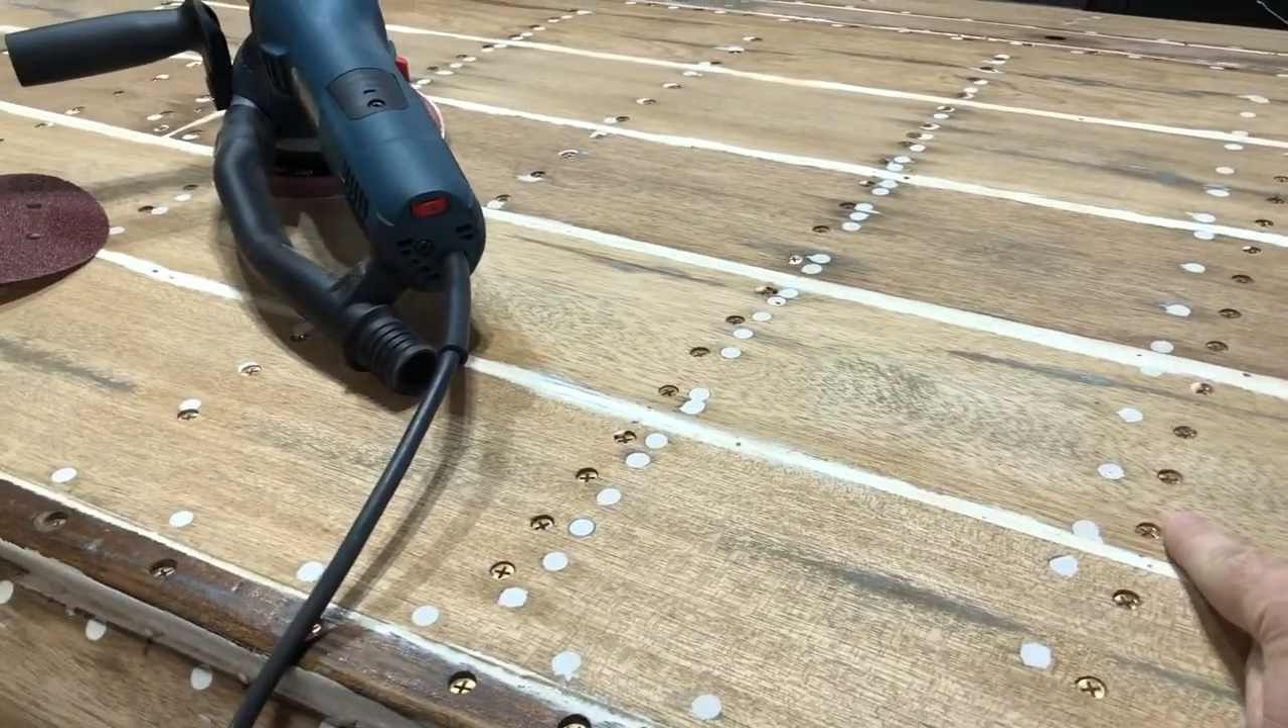So at this point, all the planks beneath the waterline are attached and bed in 5200 and all new silicon bronze wood screws.